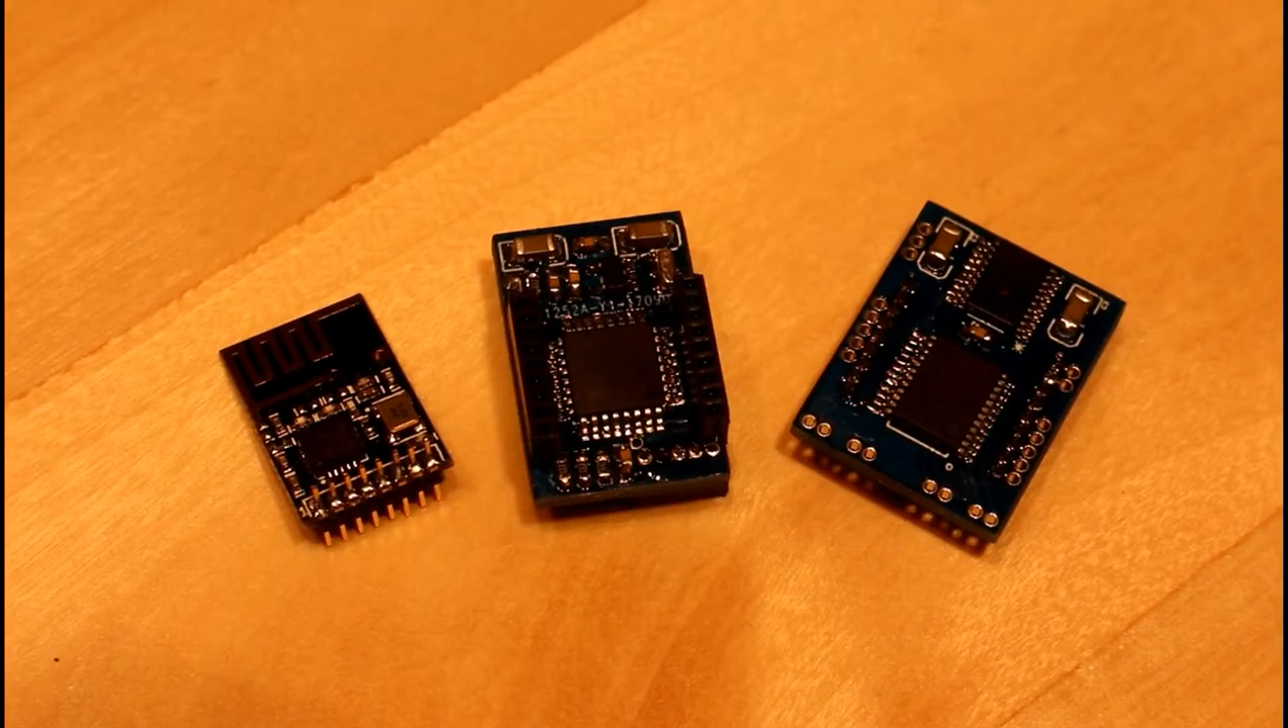Hello guys, I've assembled a few of the little boards here.